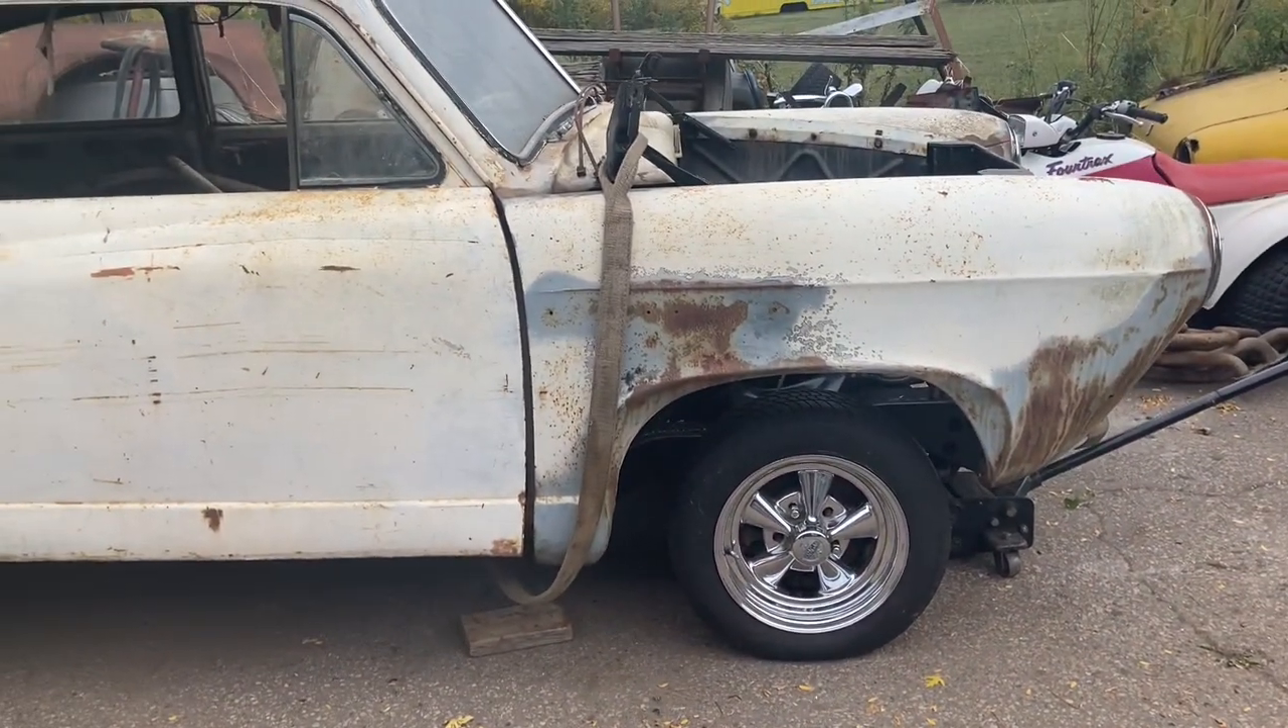I think tires are the wrong size to me it seems like it doesn't take up enough the wheel space.